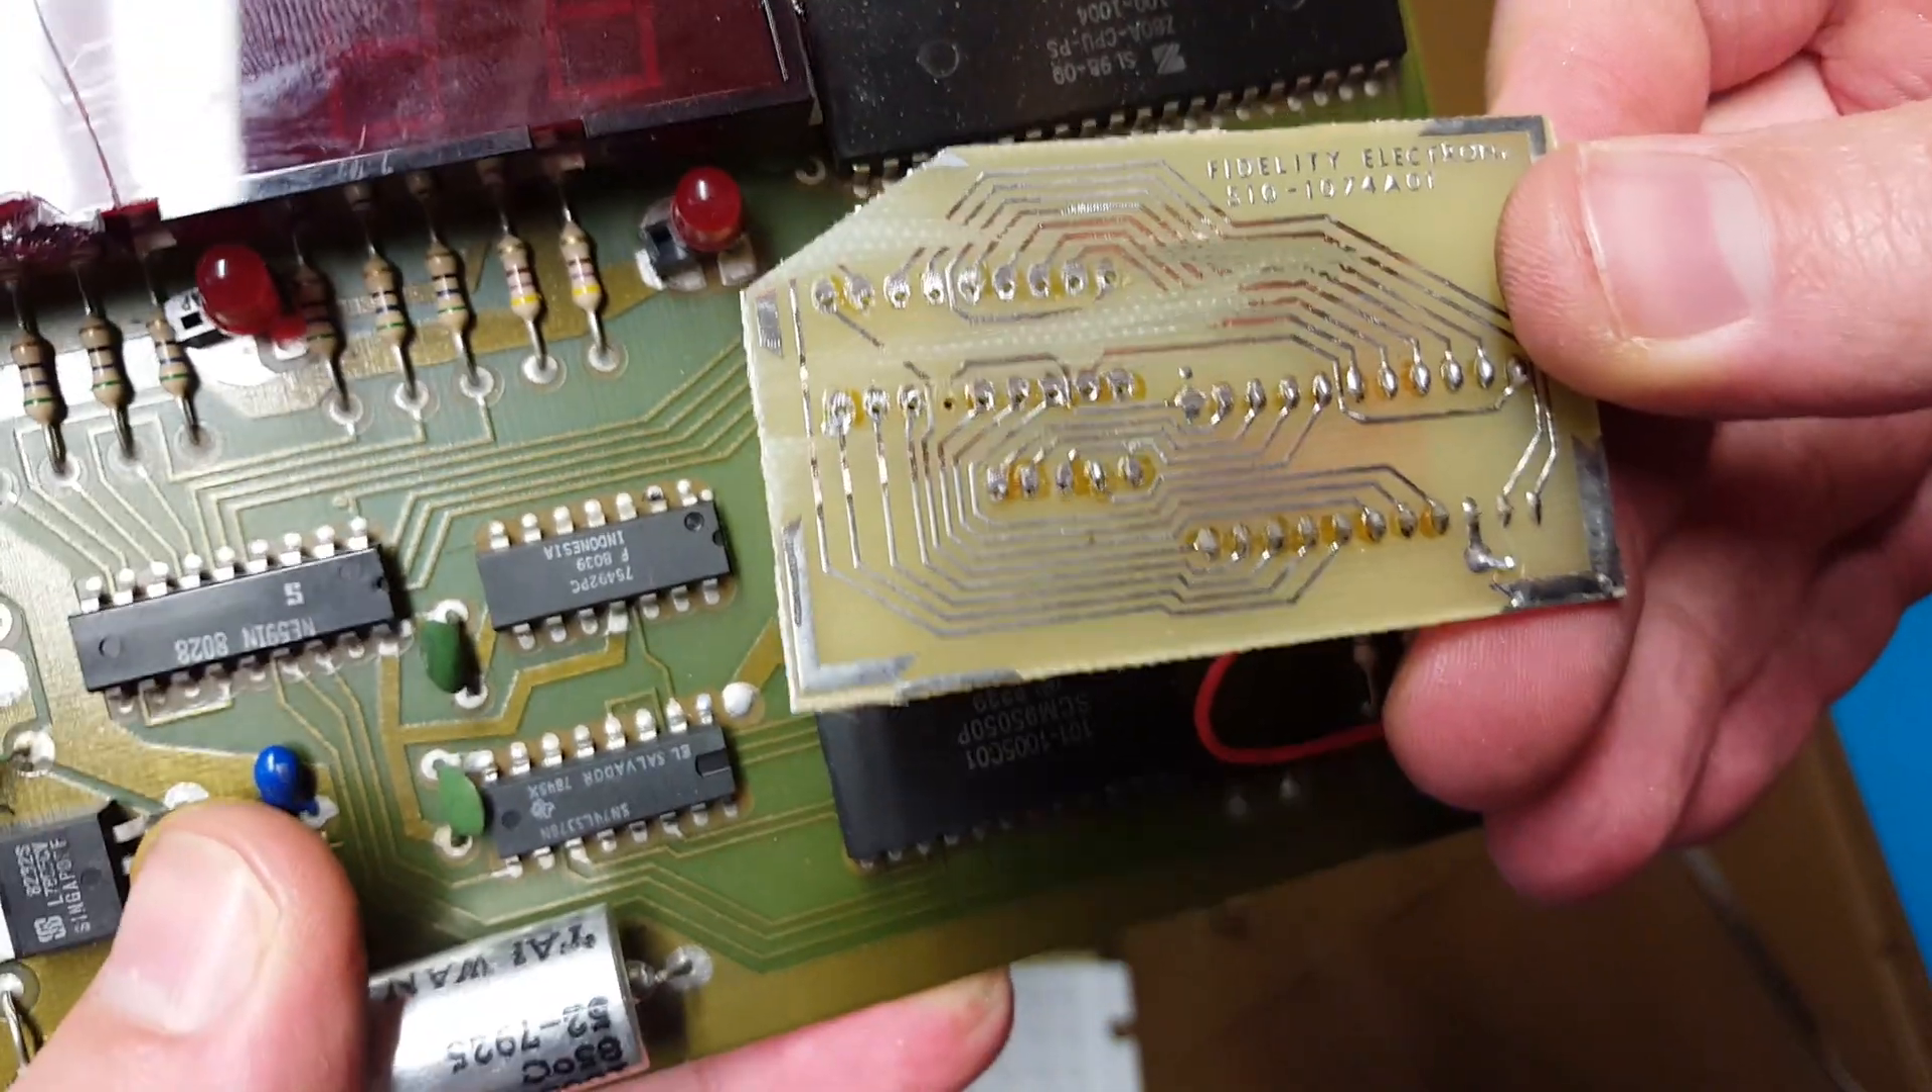All right, I managed to get that daughter board off there.